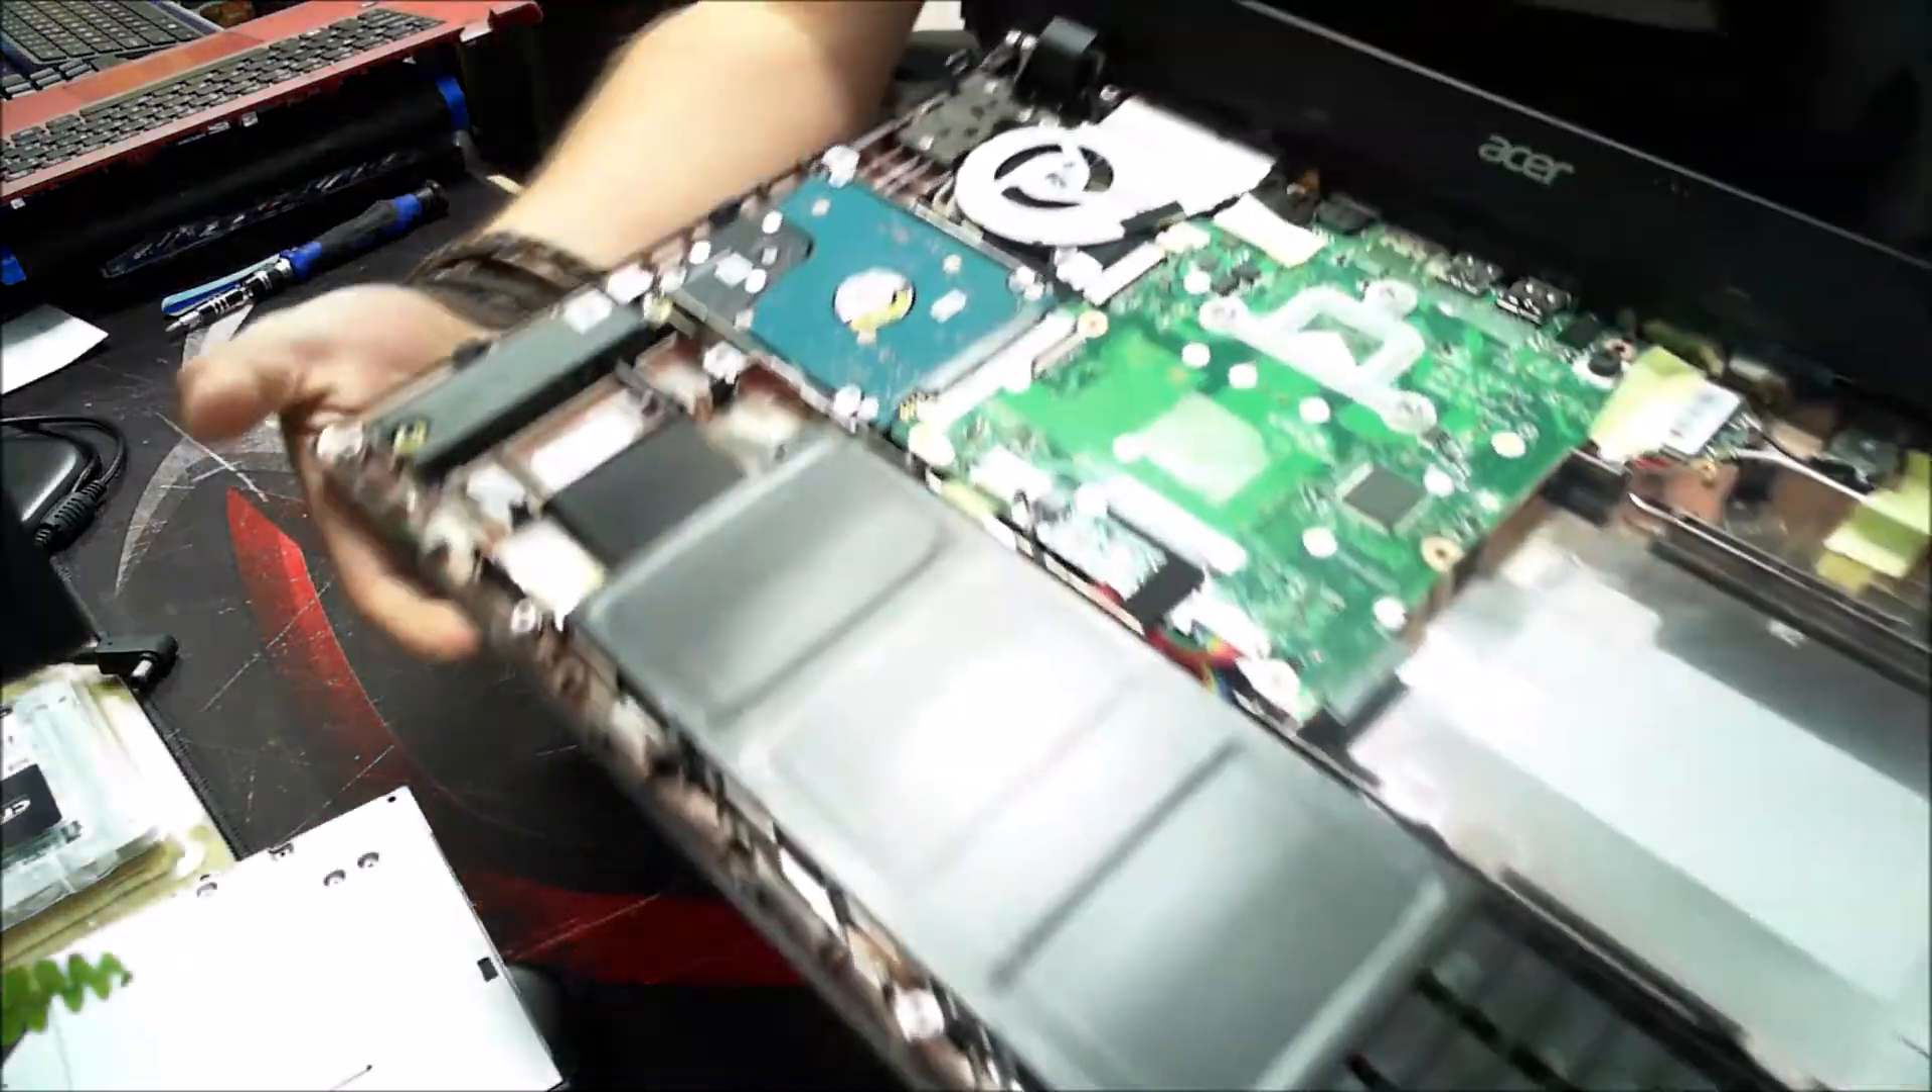And we are left with the exposed Acer laptop.